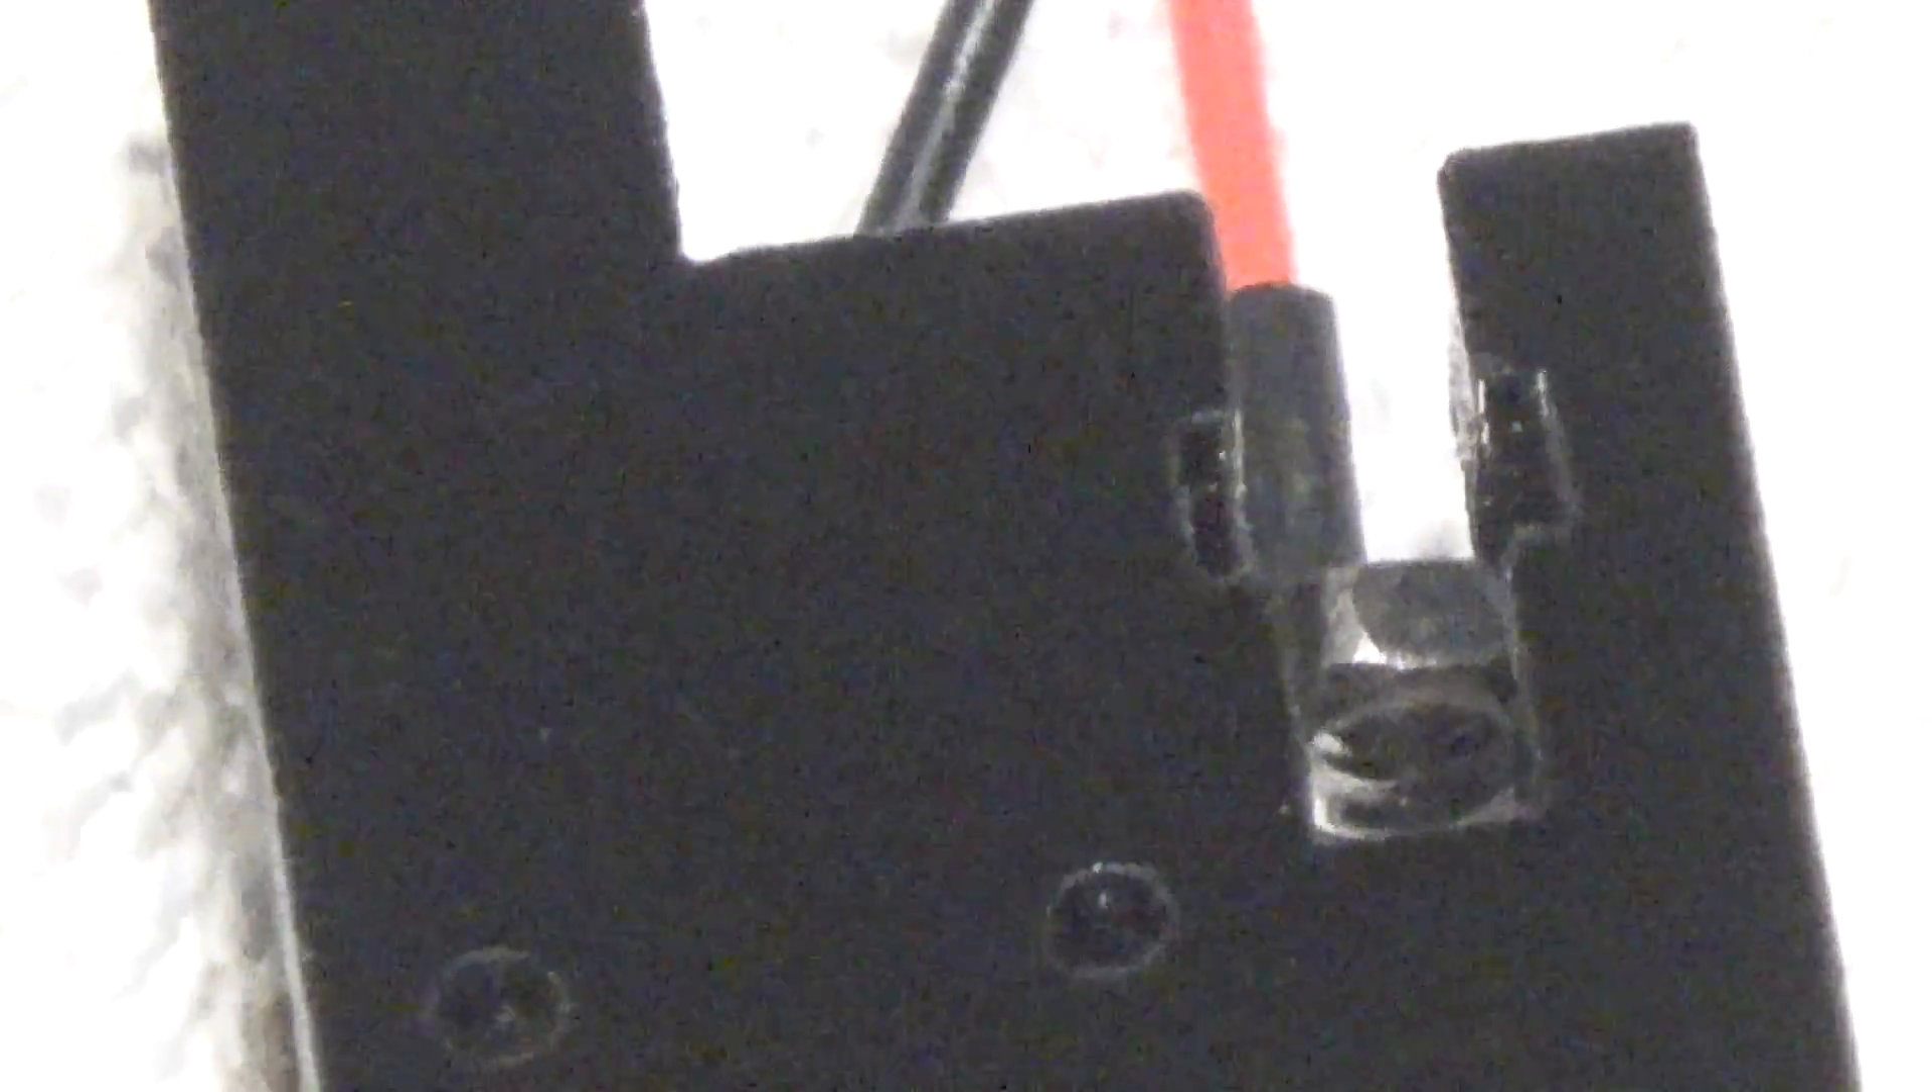I dropped the nut in that little slot already.